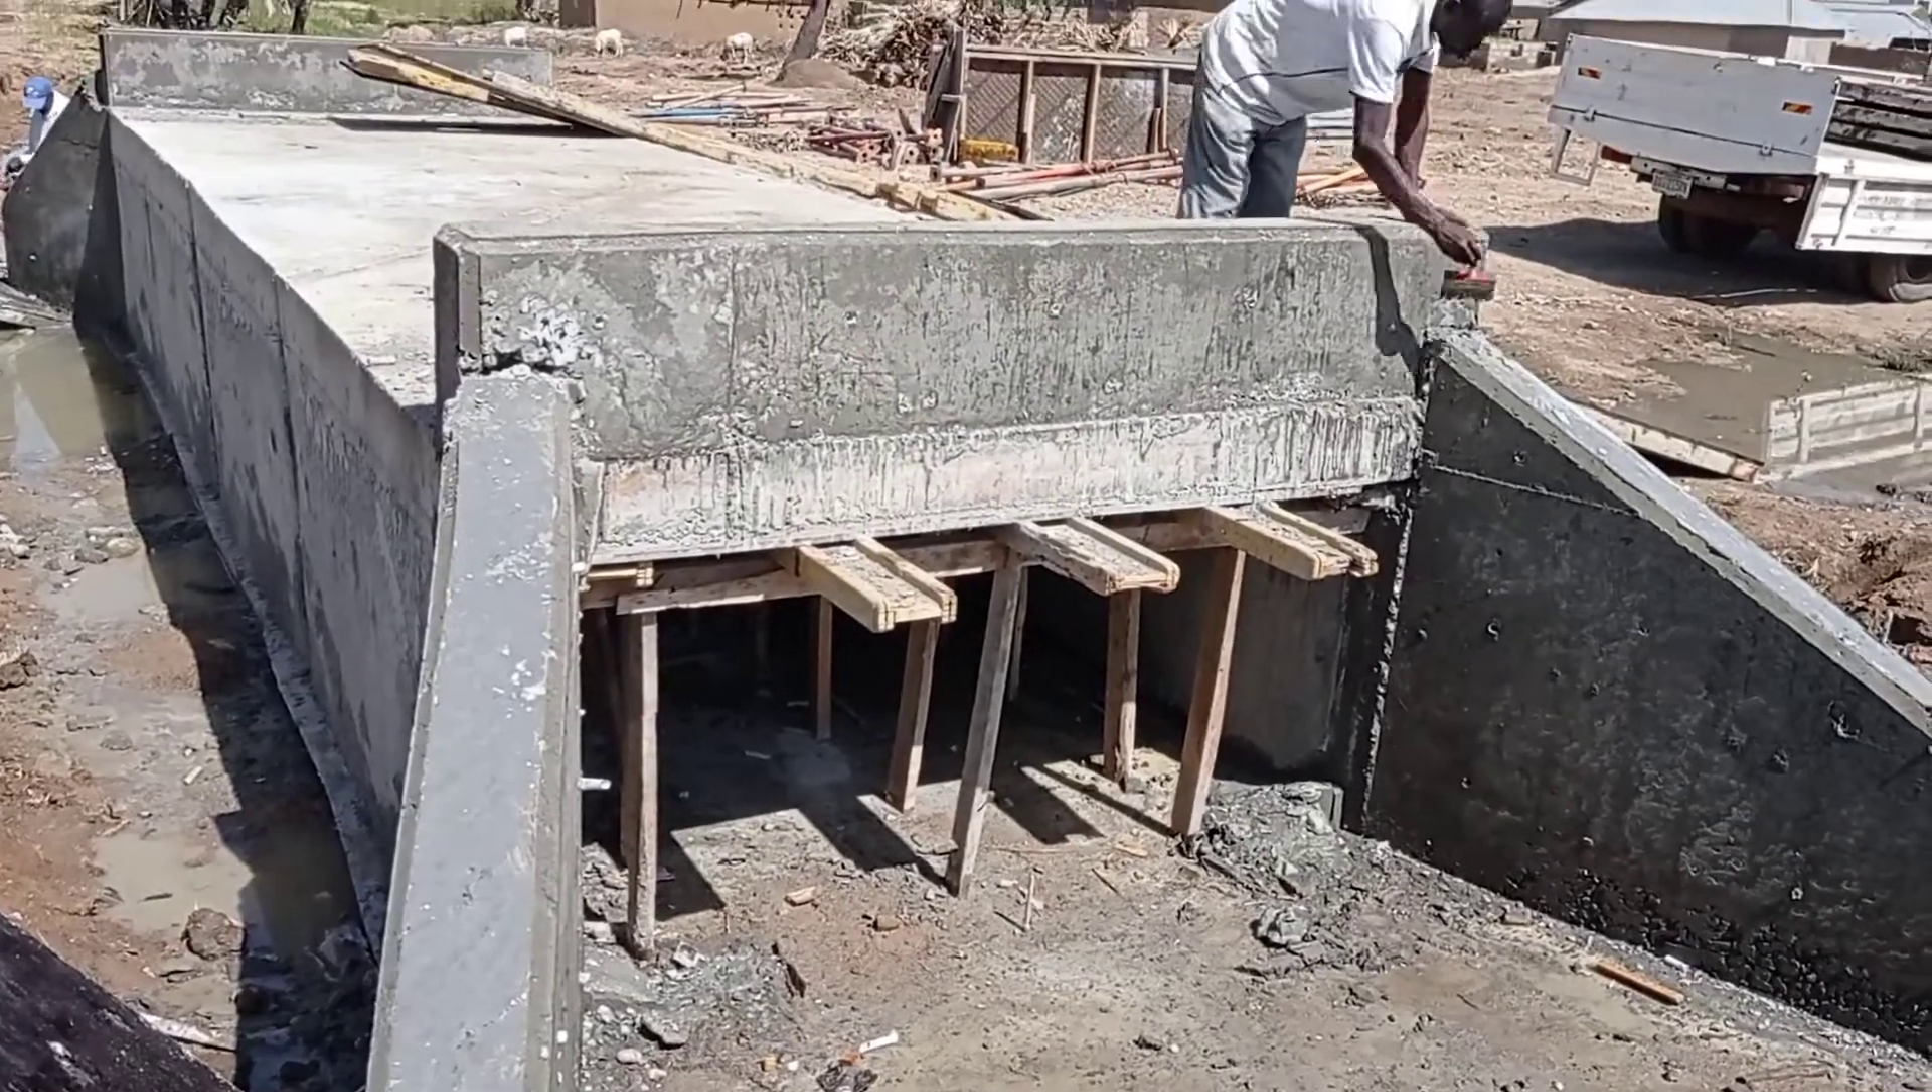The shuttering or the formwork of the head wall and the wing walls has been removed.